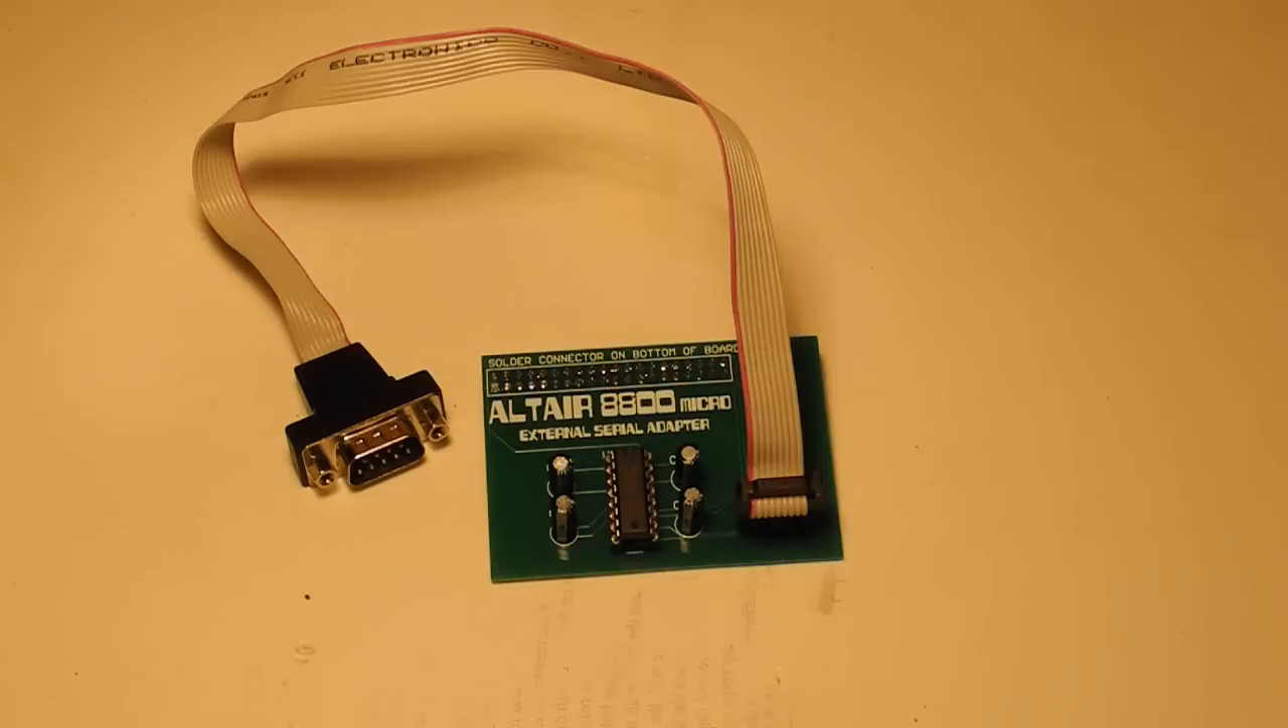Okay, the external serial adapter is all wired up, ready to look at some point when I want to try that new feature.